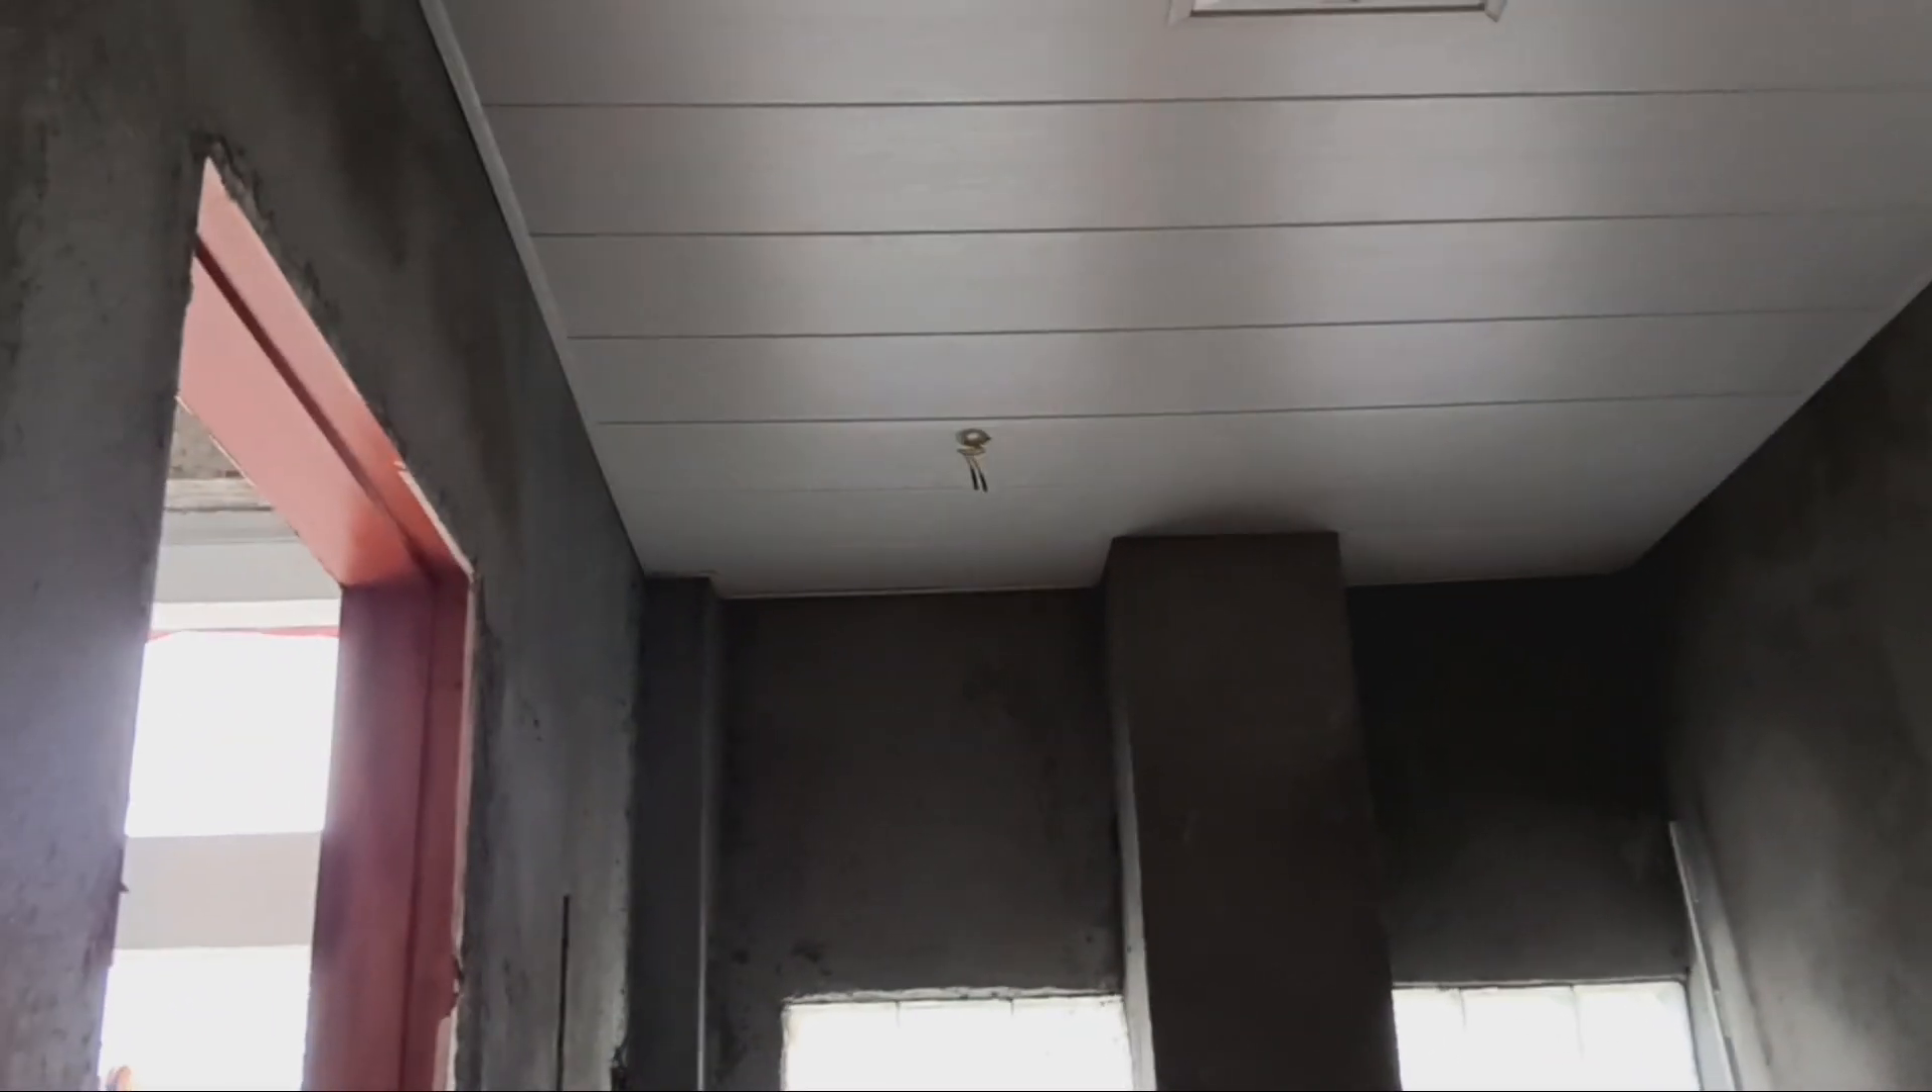So coming into the bathroom here, voila, you can see the ceiling in place. So these strips, they're quite long, they're 290 centimeters long.